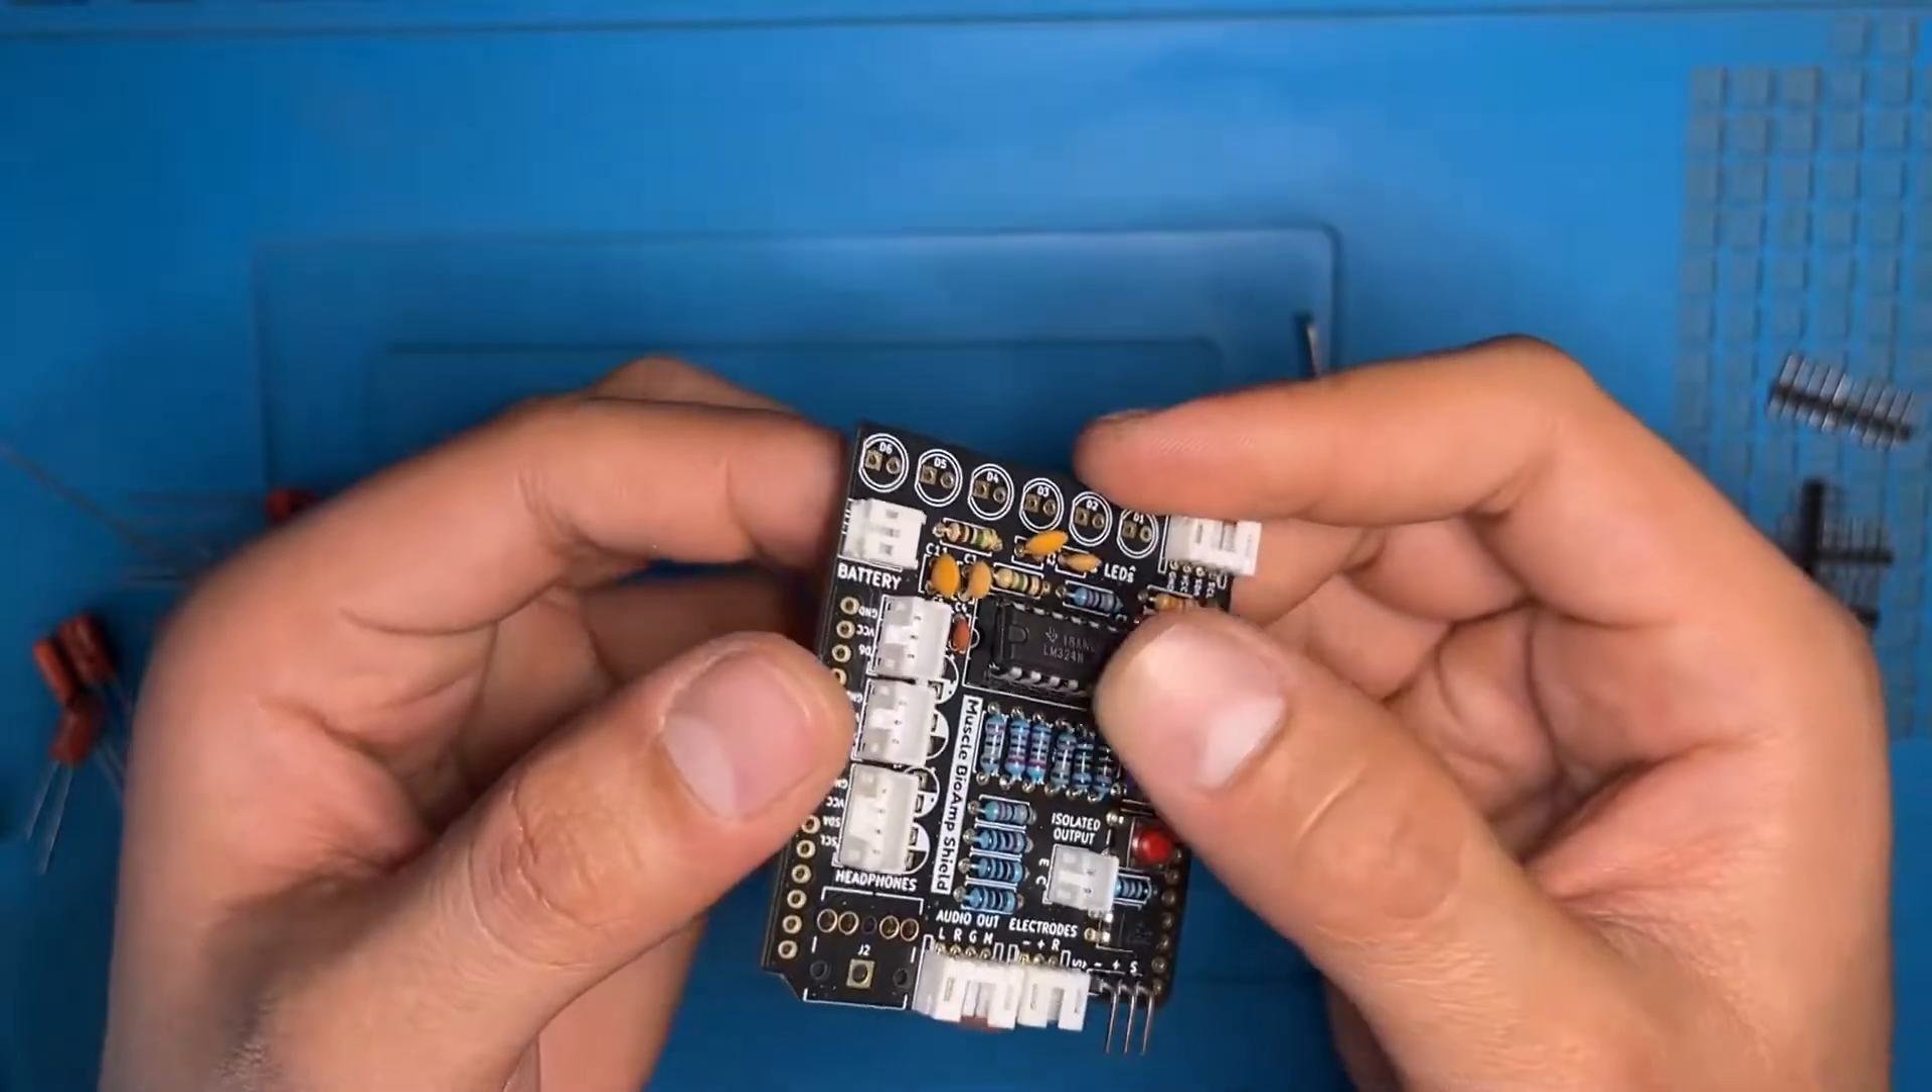You can see that the ic has been placed properly.